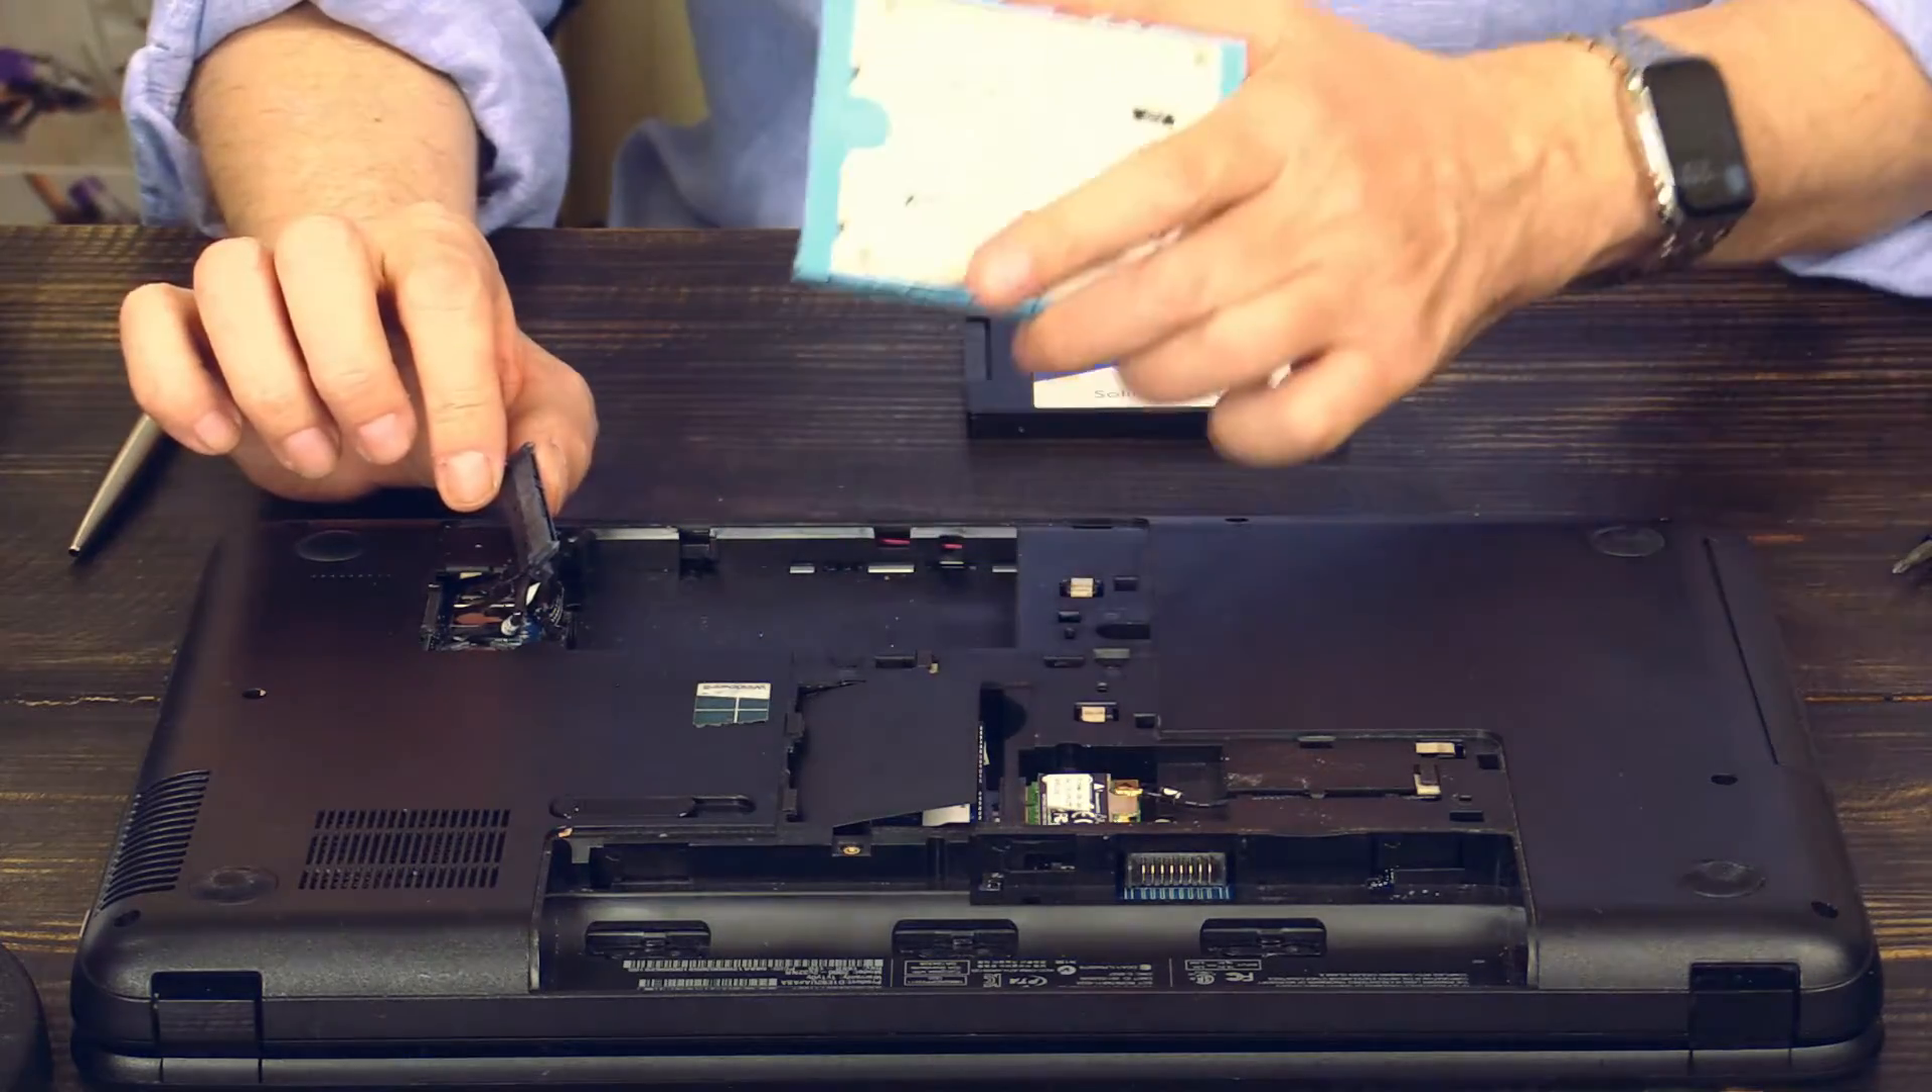But now you have the old hard drive out.